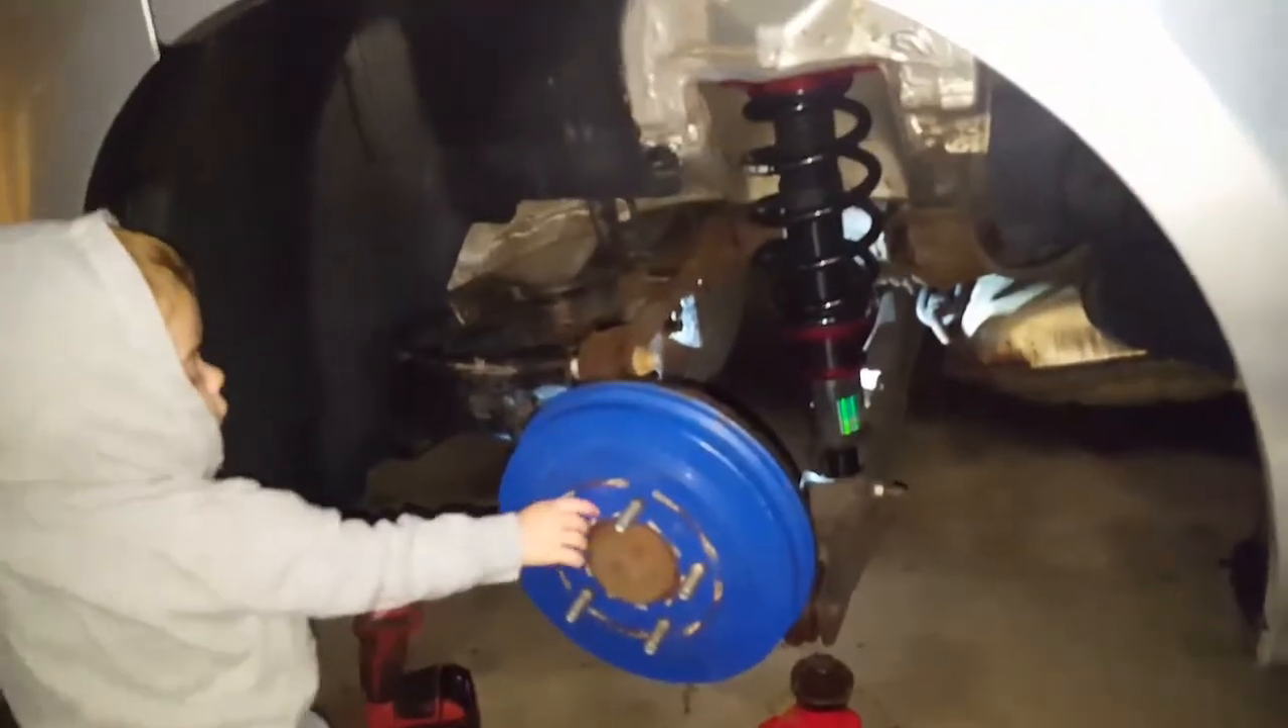Alright, so all that I have to do left is put the last tire on and then take her for an alignment.